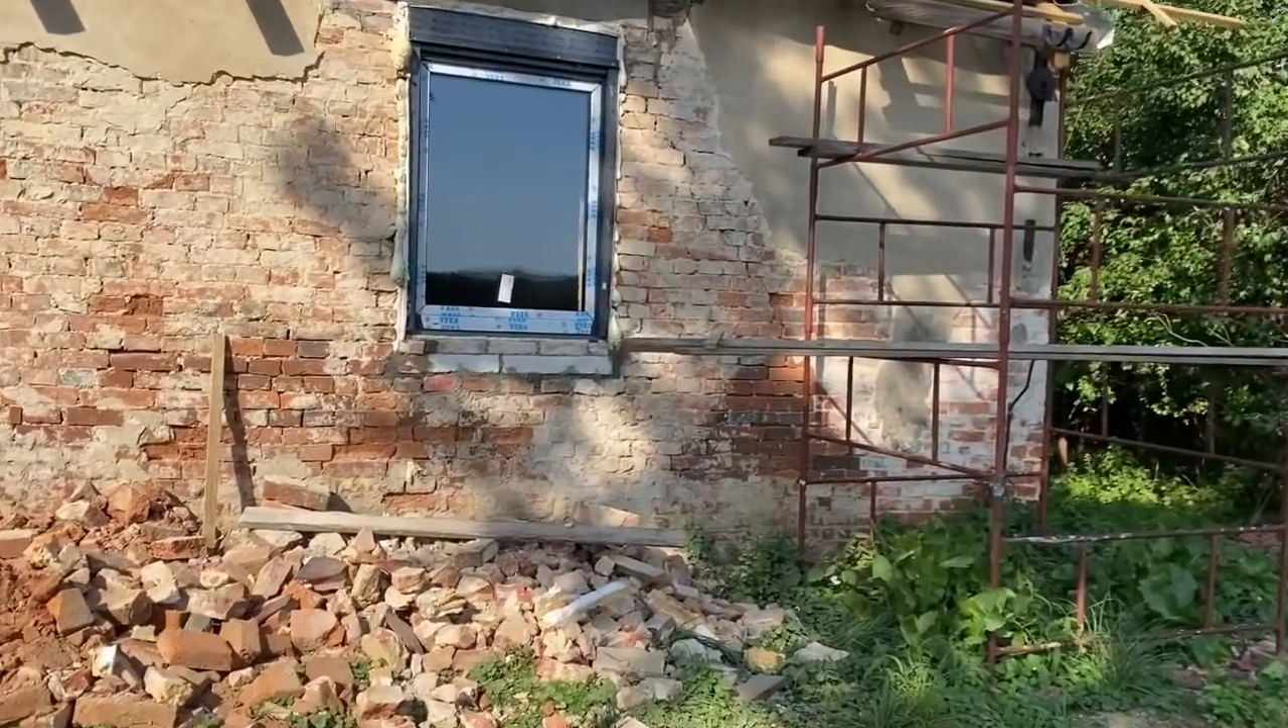I proszę bardzo, jeszcze mamy okno od dolnej sypialni, też wstawione, pięknie z roletą.